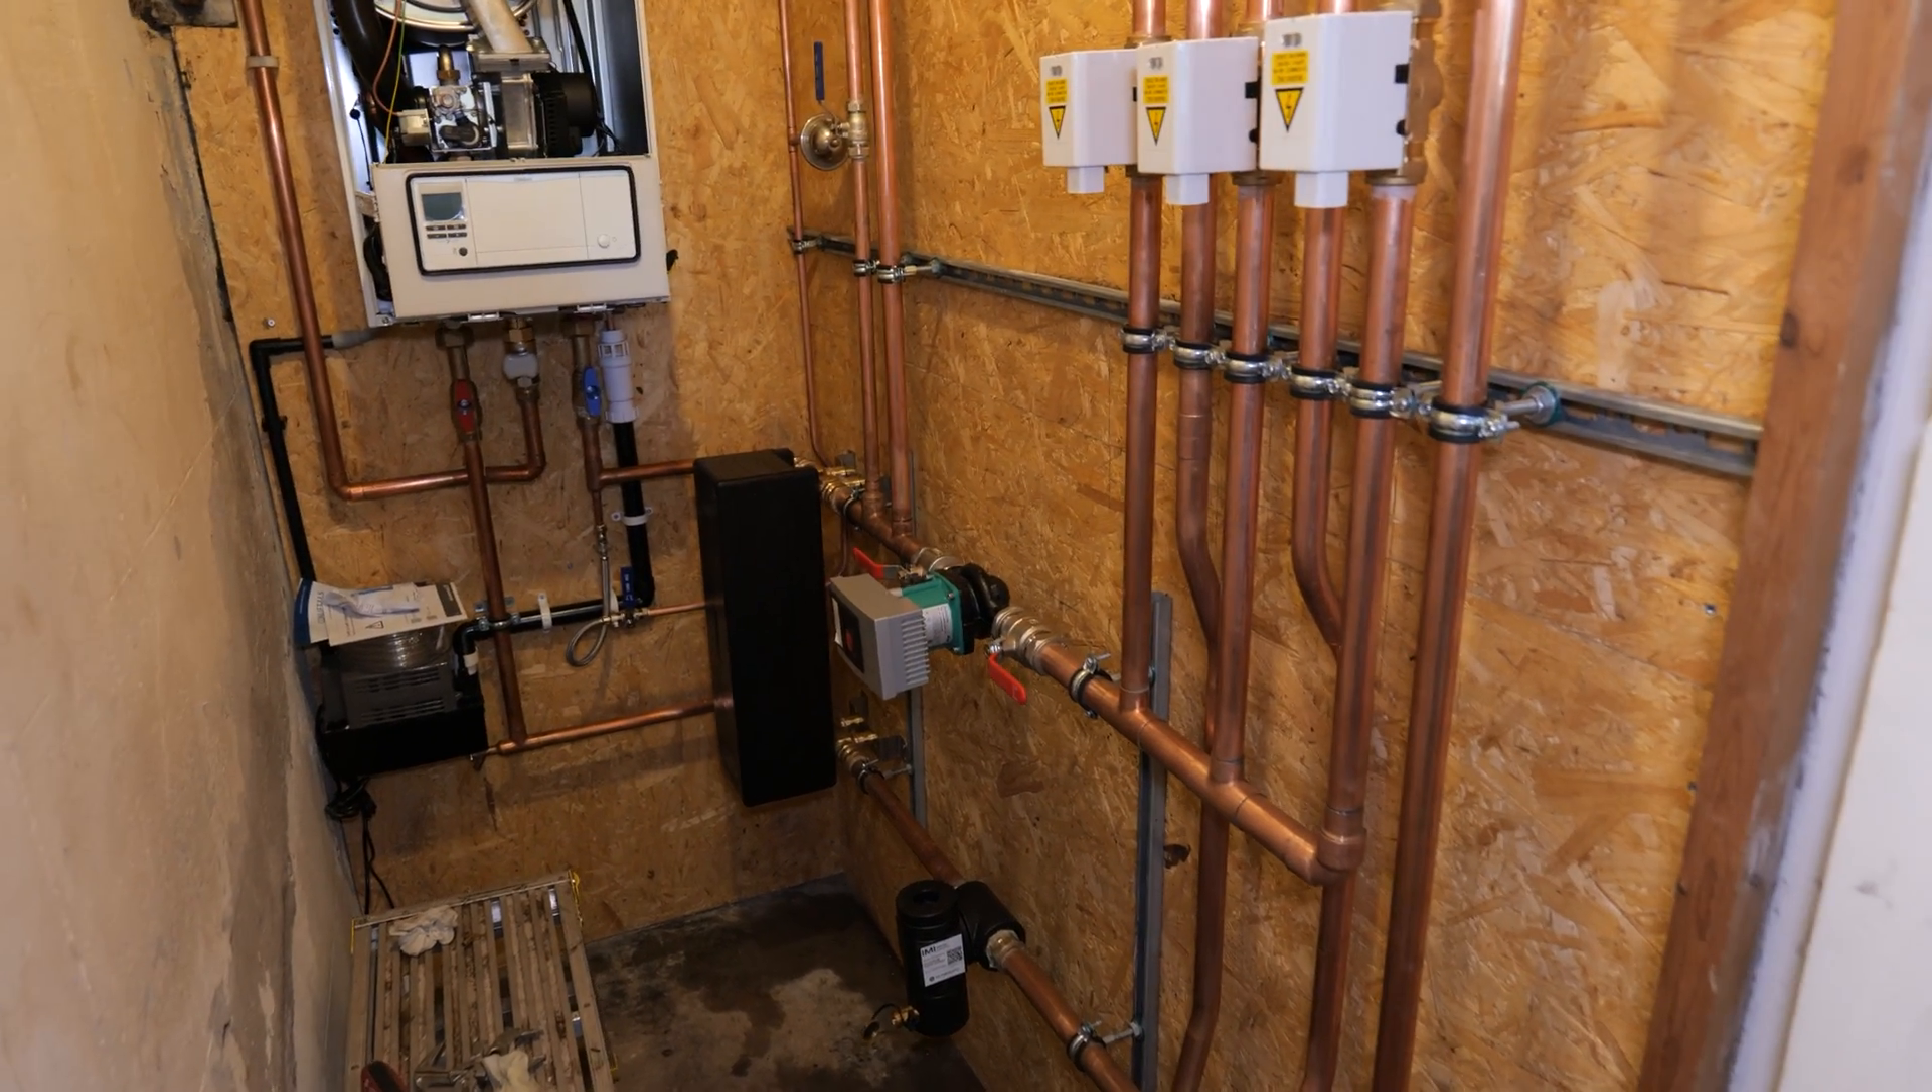All the copper pipe work is now in place and we are just filling up the open venting side of the system.